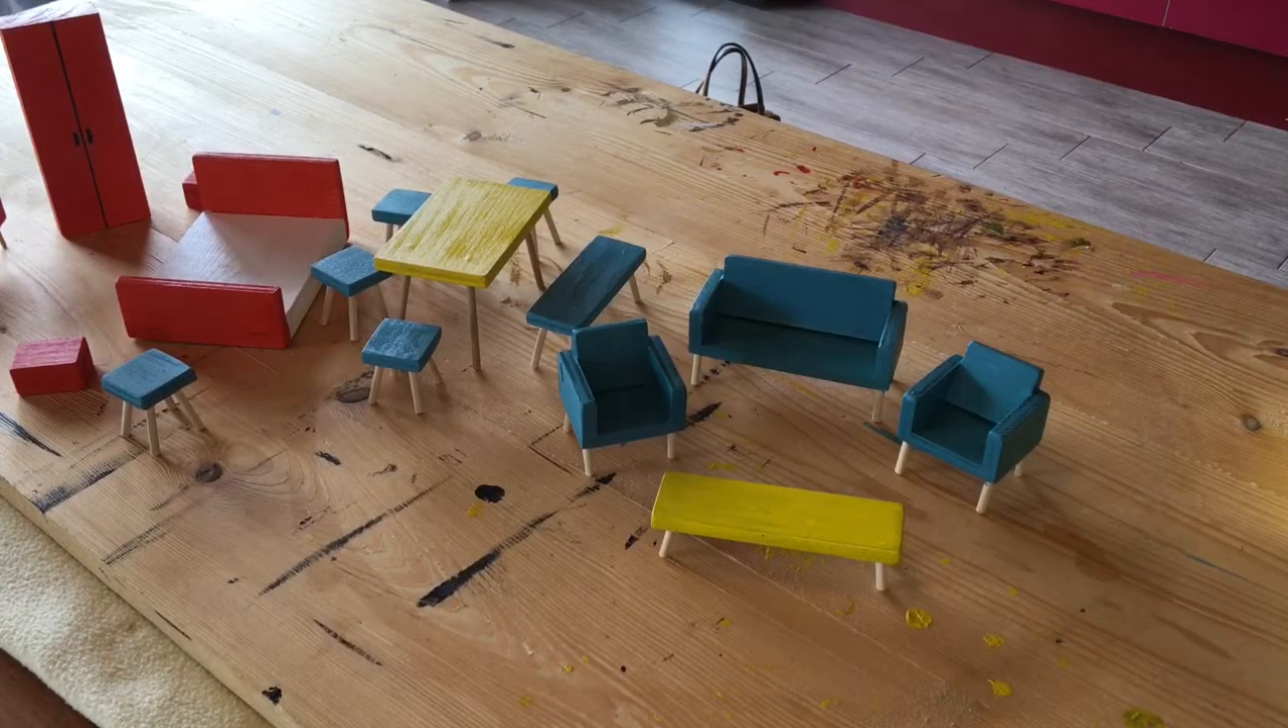So, as you can see, I've finished putting the legs in all the pieces of furniture.